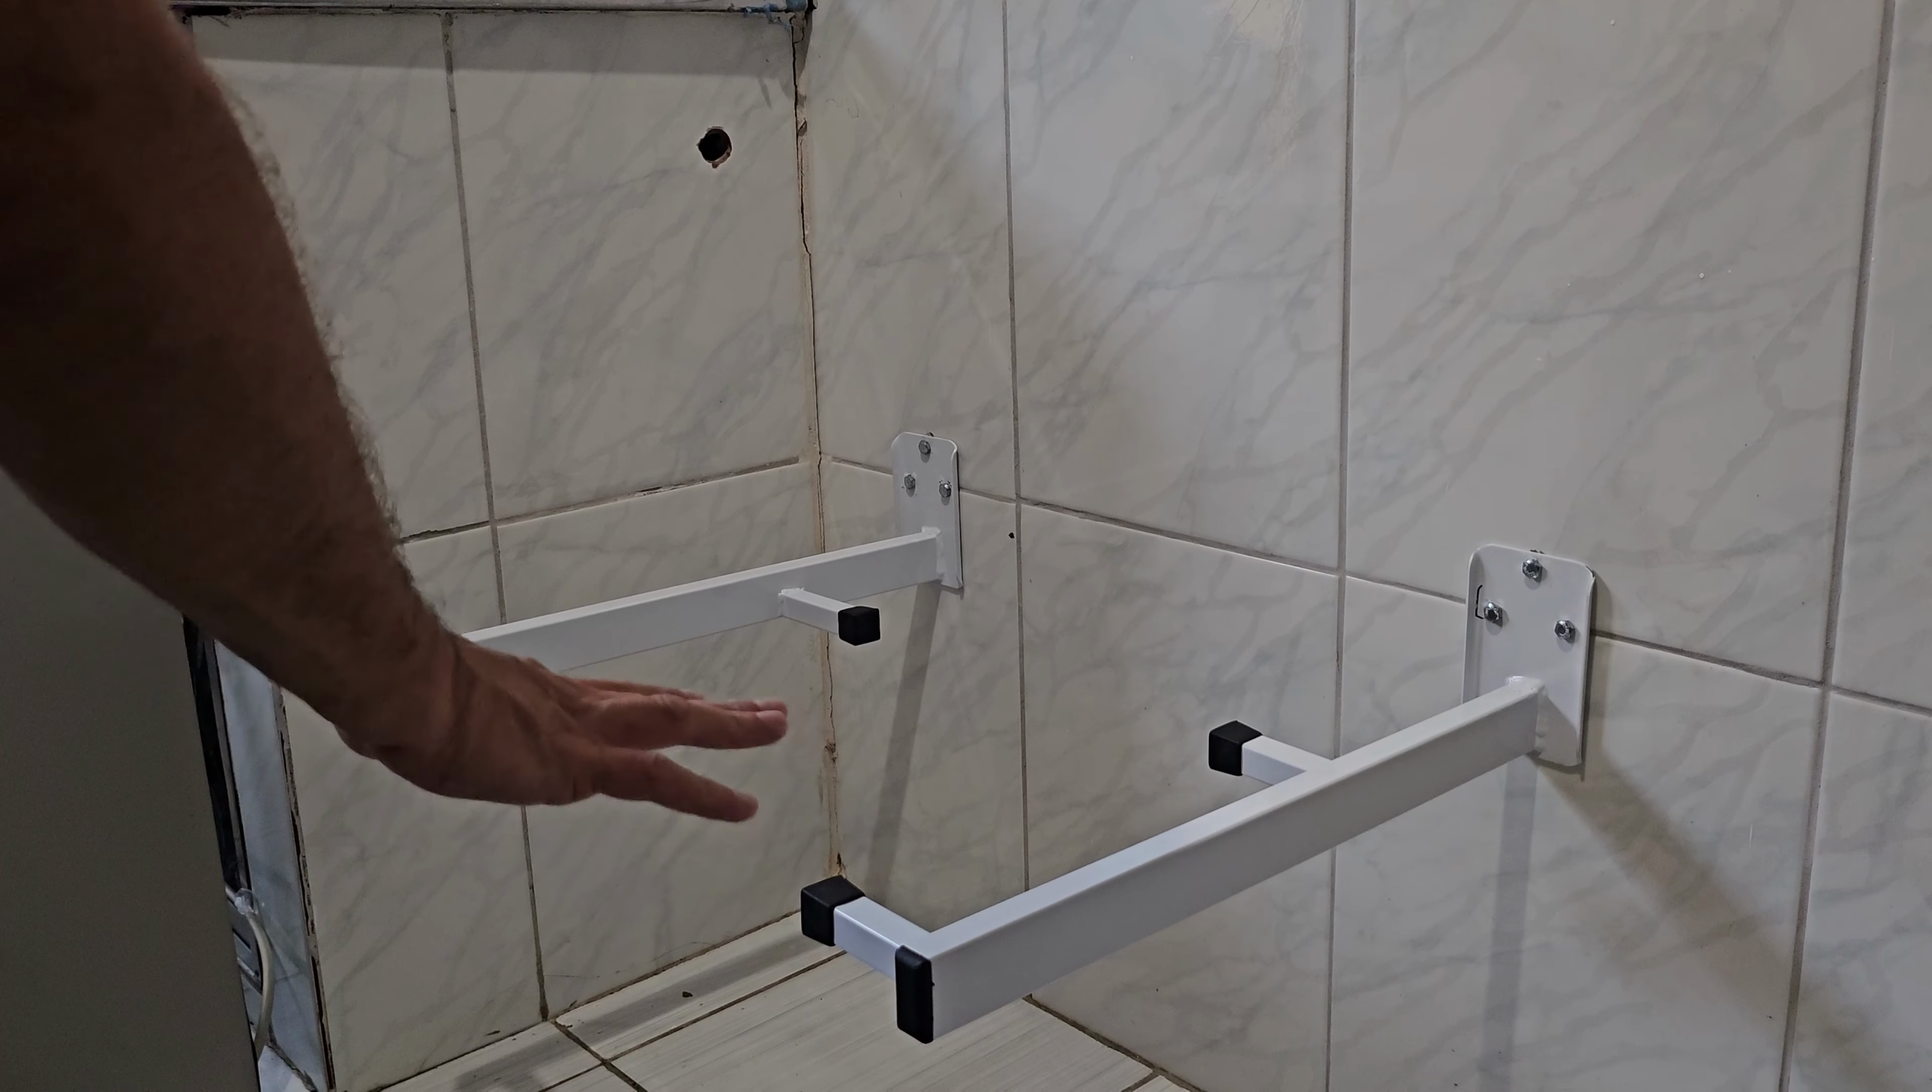Ó, então tá instalado aqui os dois suportes, né?